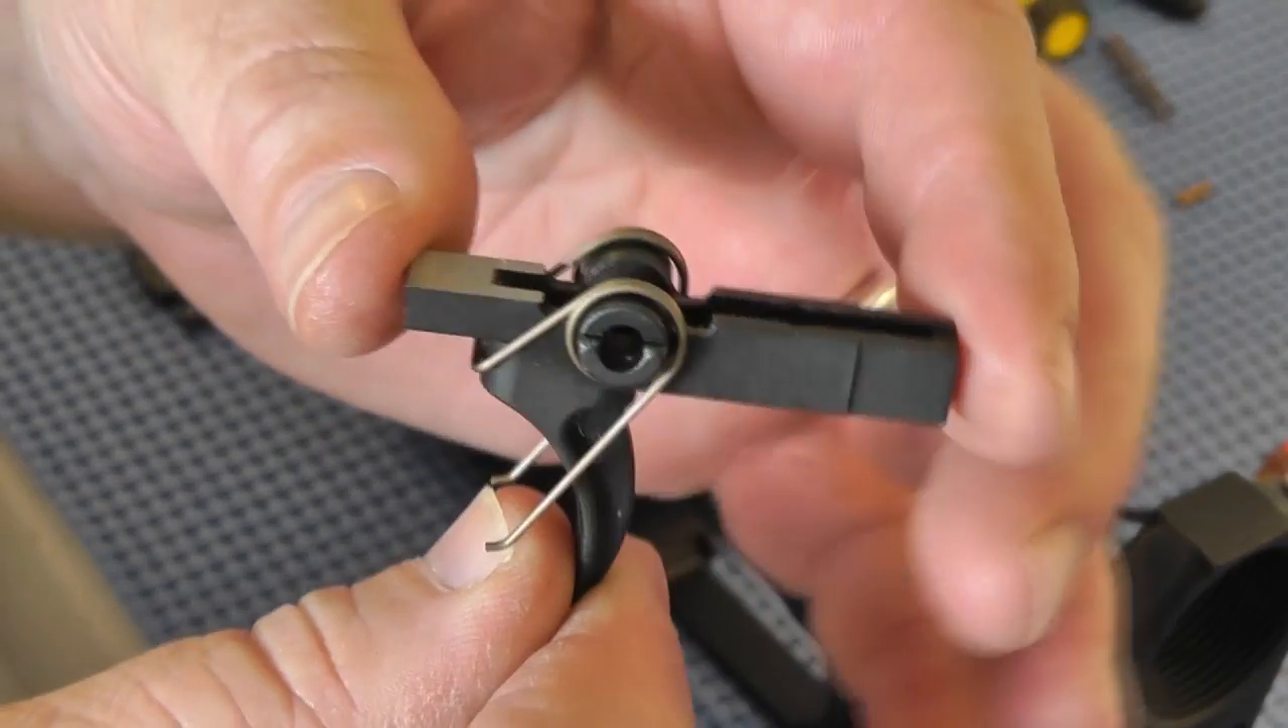There's our trigger spring see how it's wrapped around it.